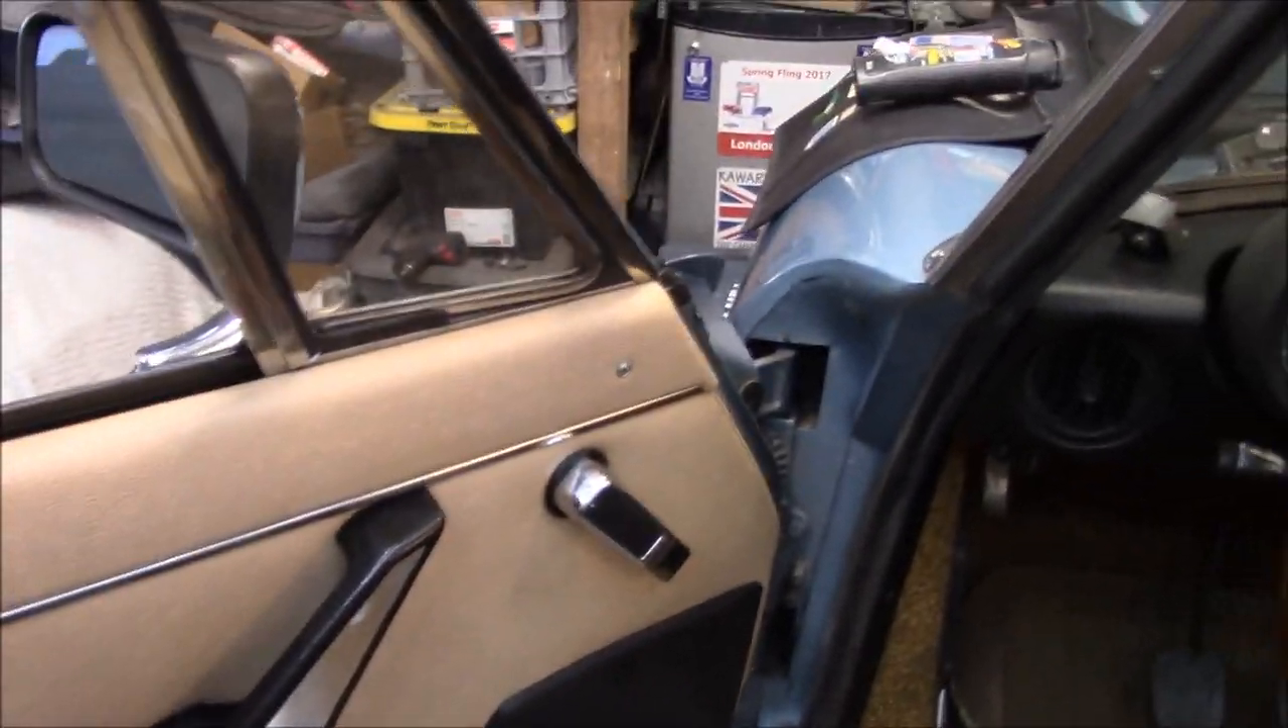Driver's side door panel is all back together and looking good.